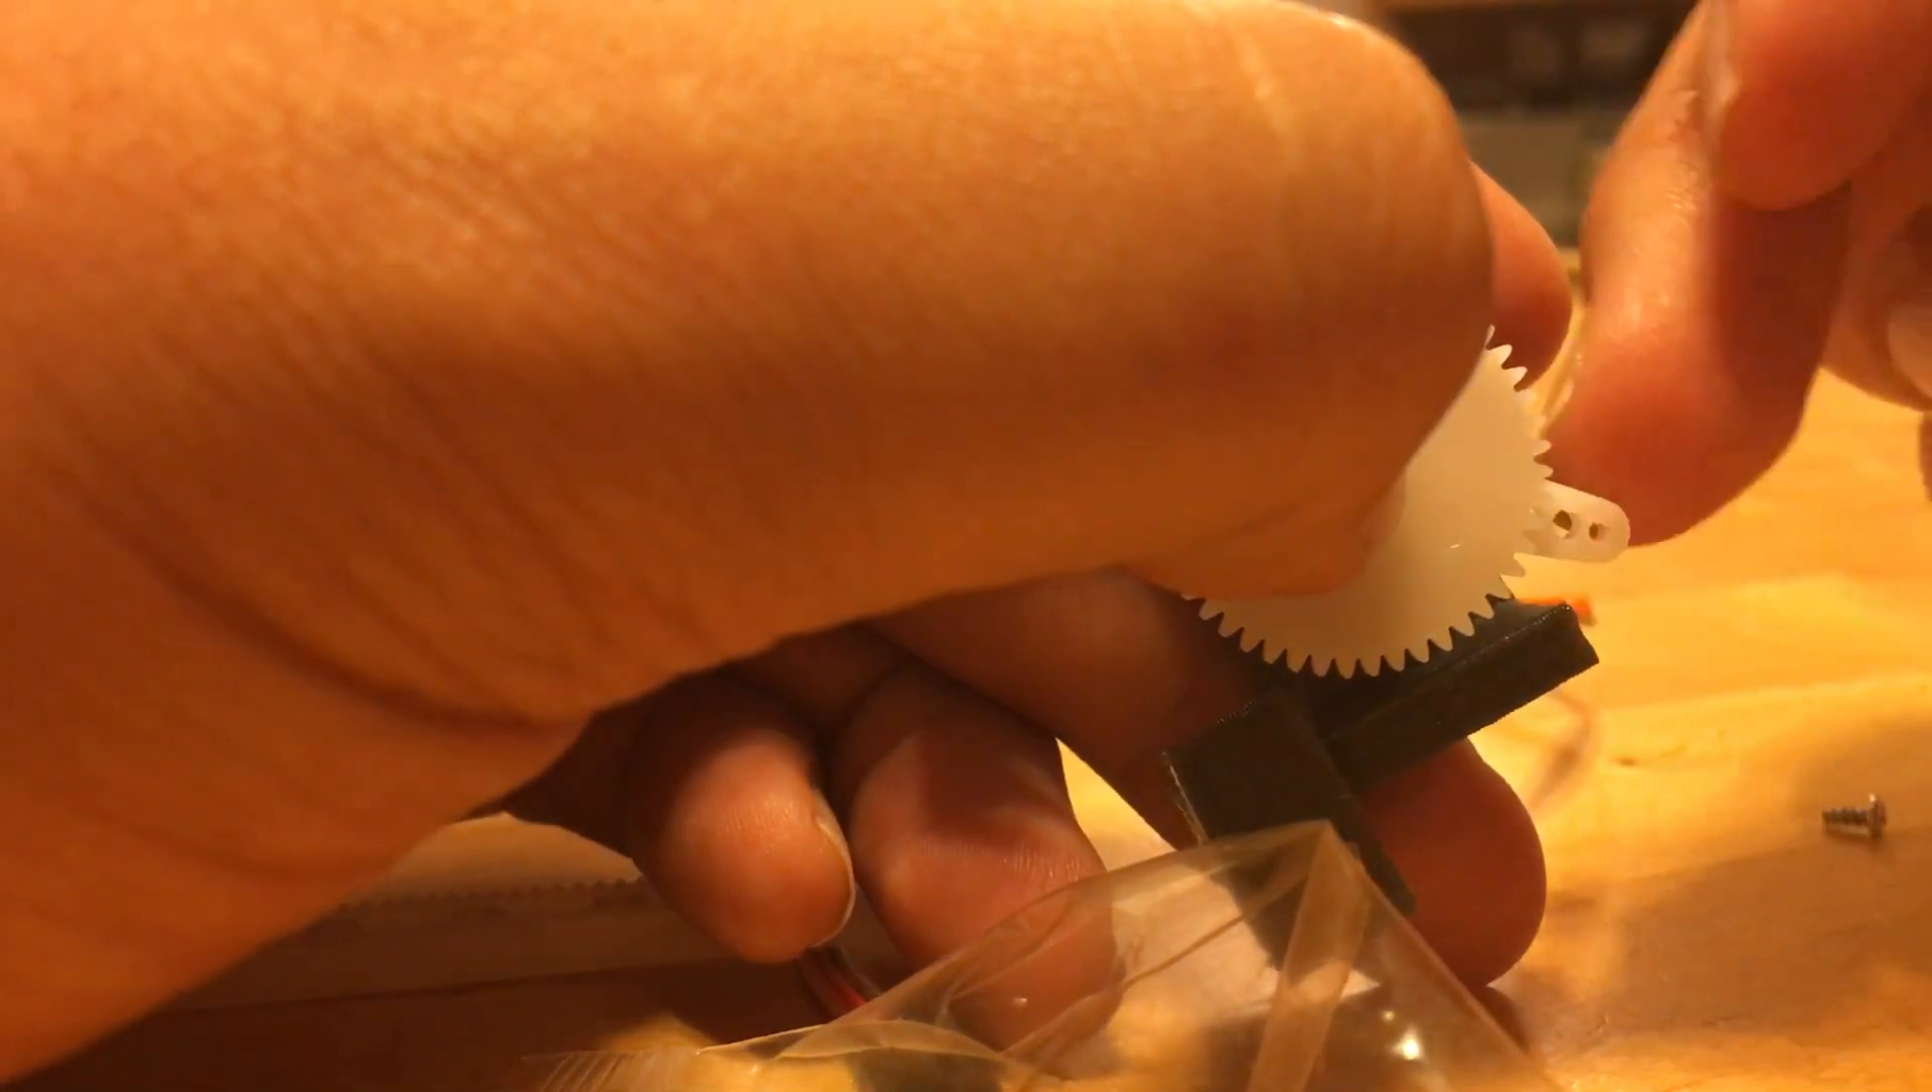This servo horn goes further than the teeth of this gear.